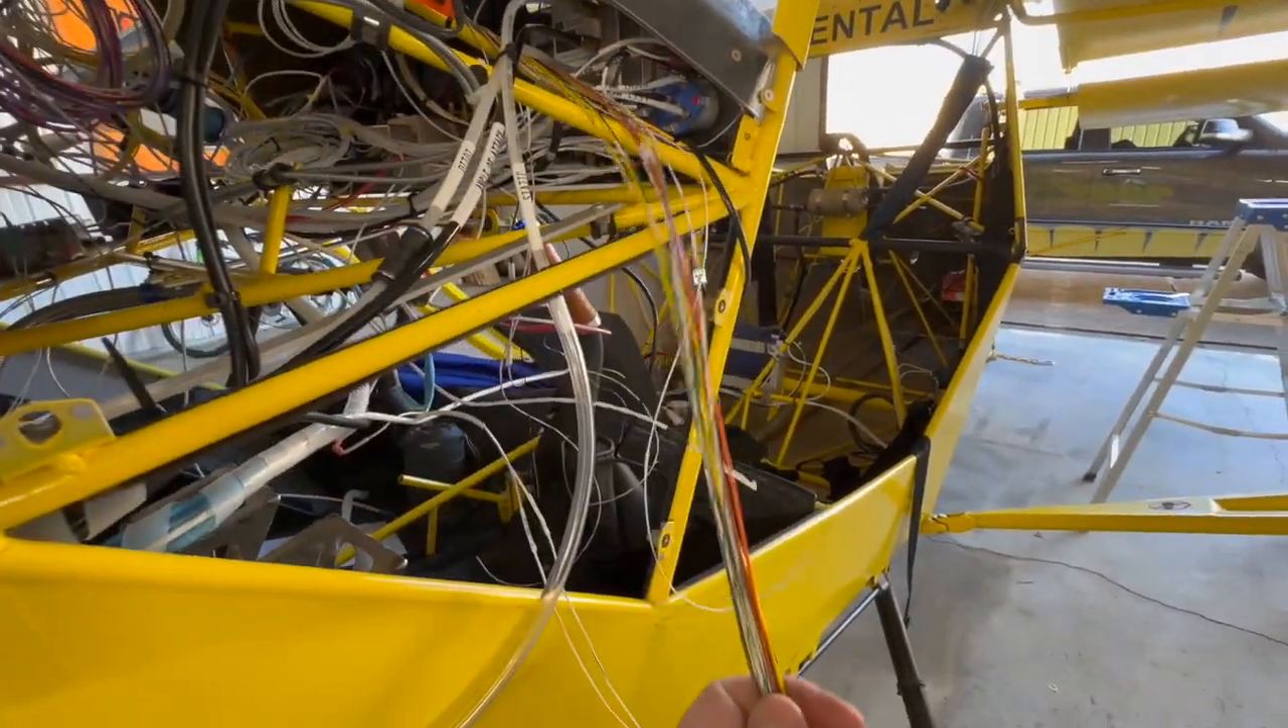These are the leads I've still got to connect and everything's labeled.